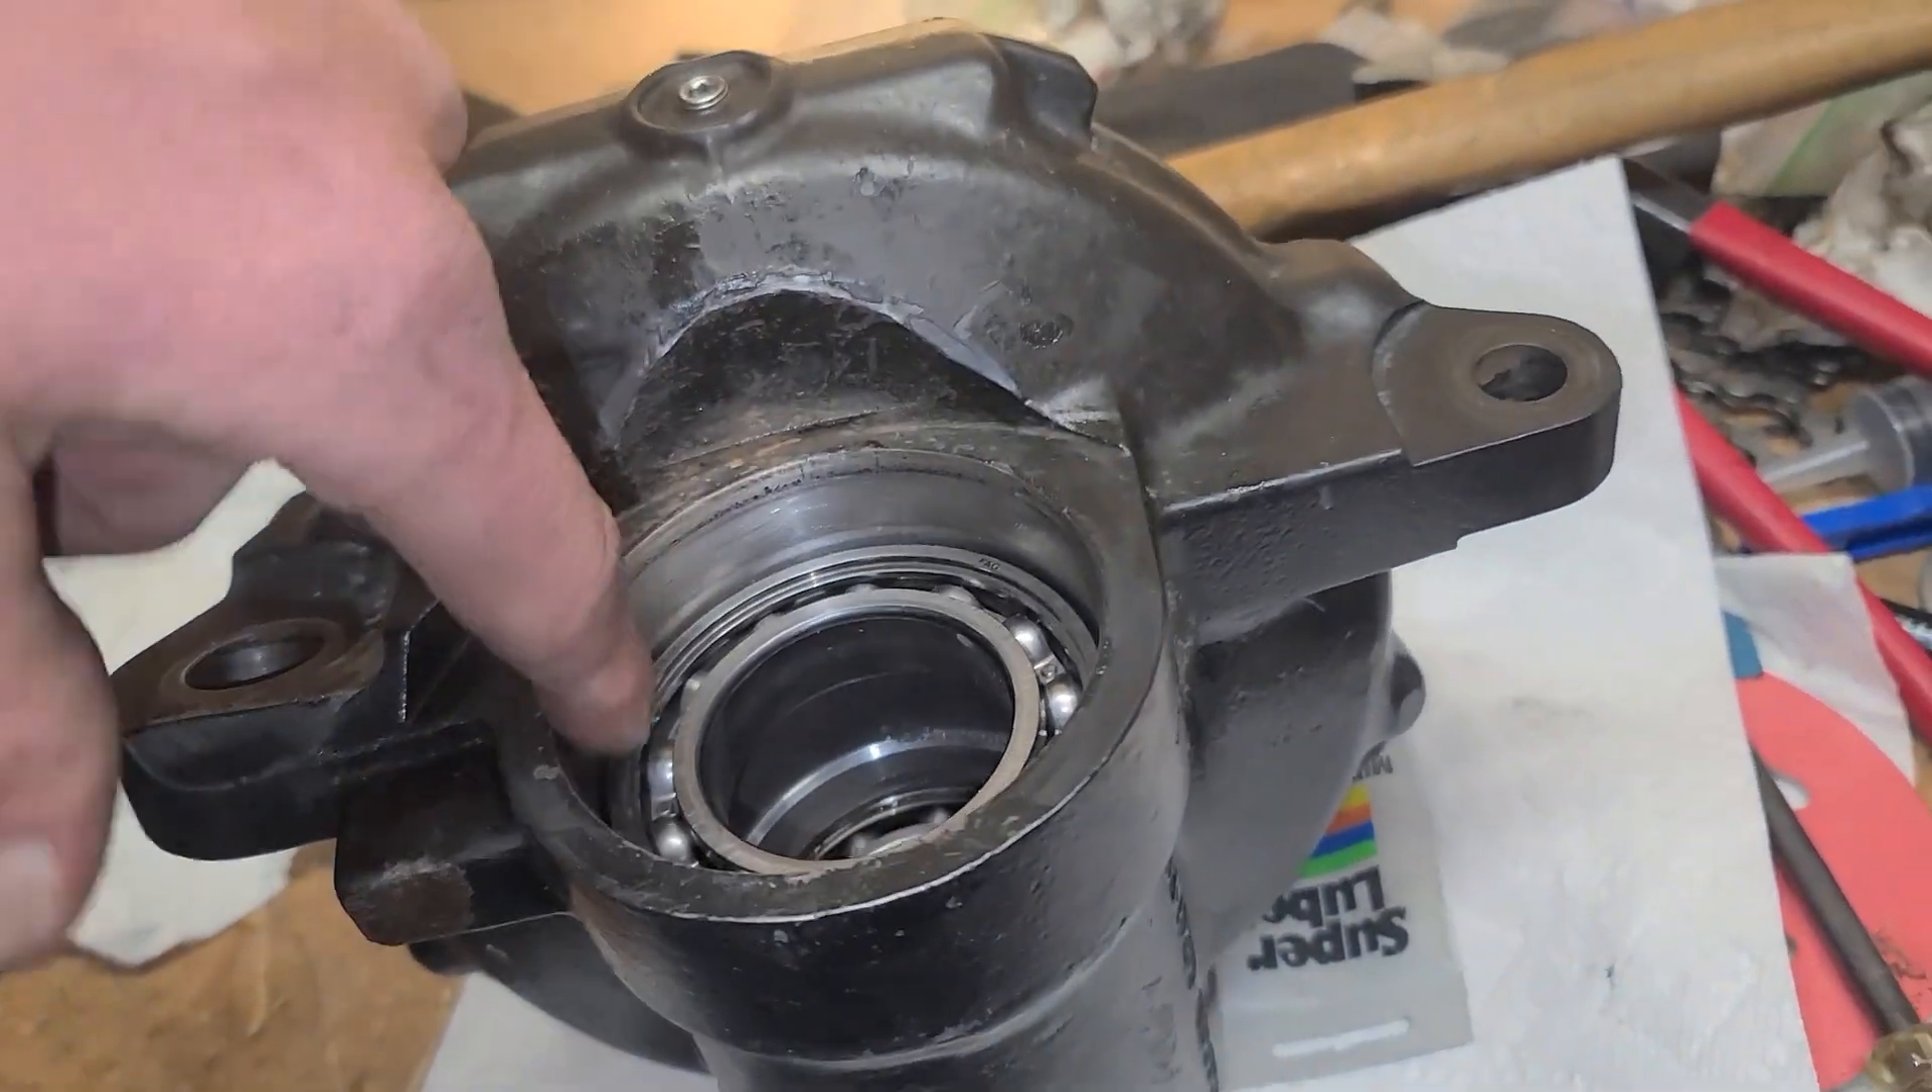So, now the bearing's in there.